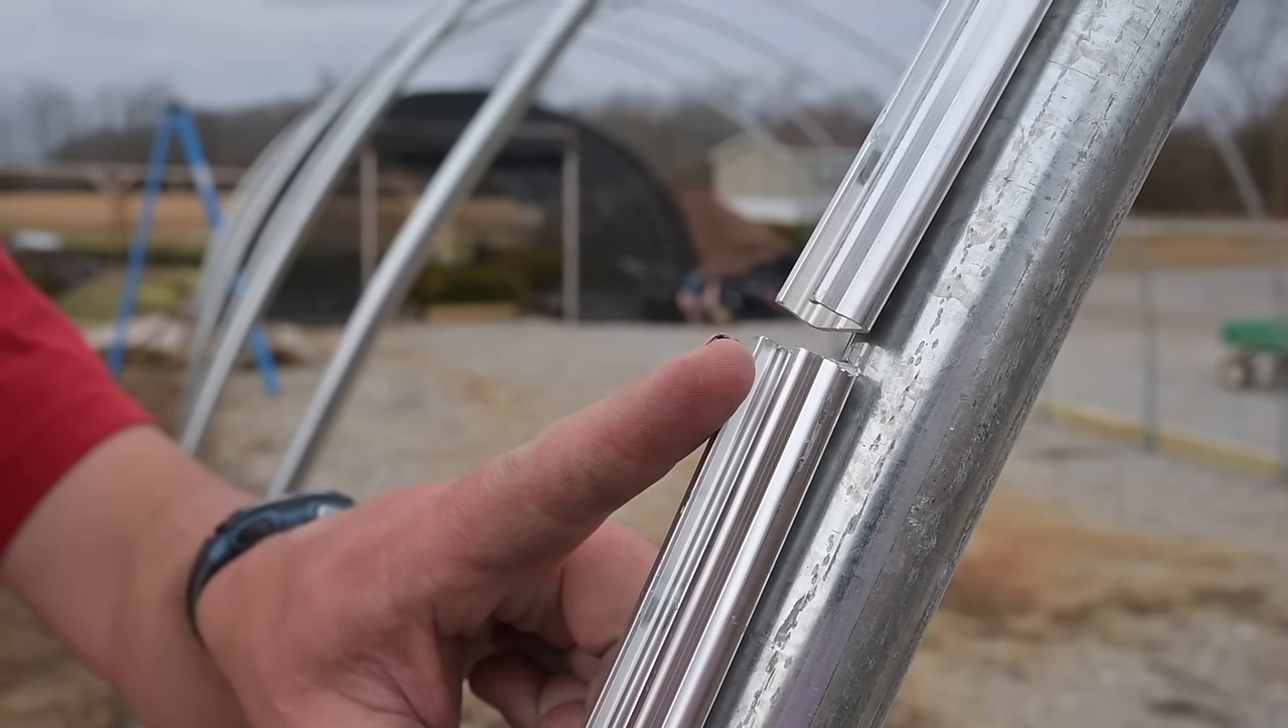Here we have our channel where we're going to put our wiggle wire into this track right here, and these two pieces of track right here, they just don't match up, and they're not all that close.